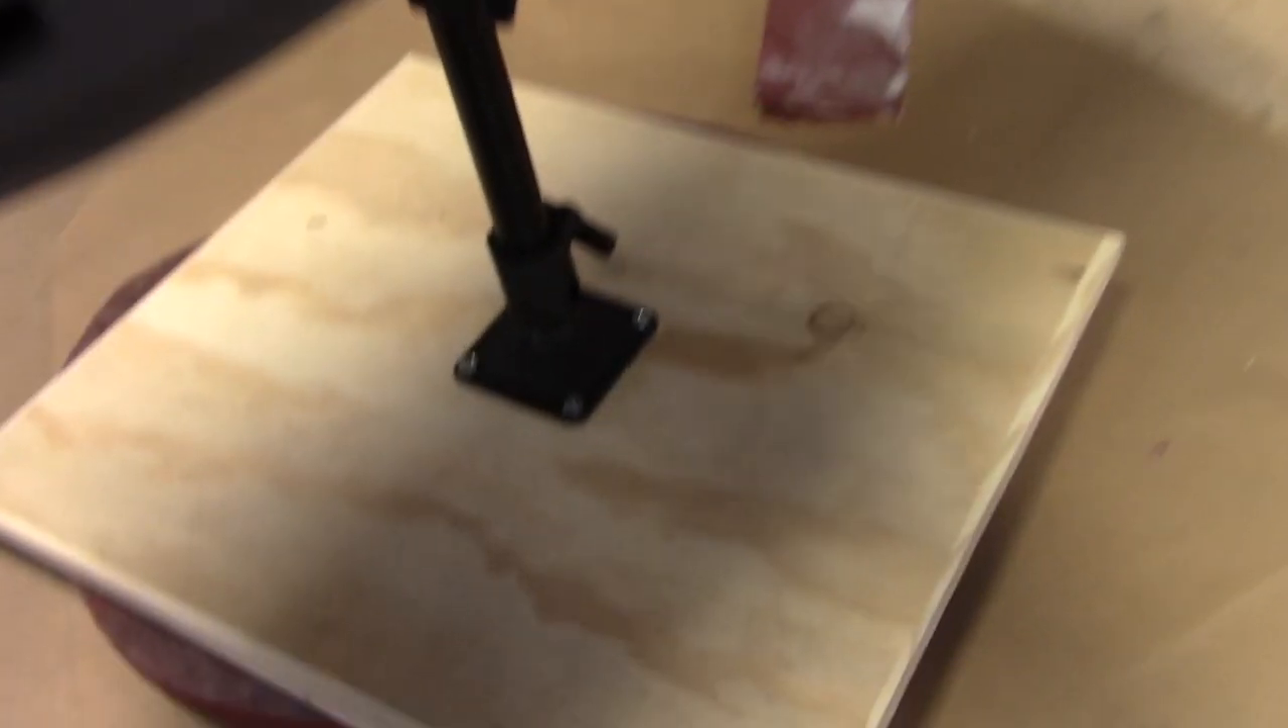And so I've got a wood base. I've got my mount screwed down to the bottom.